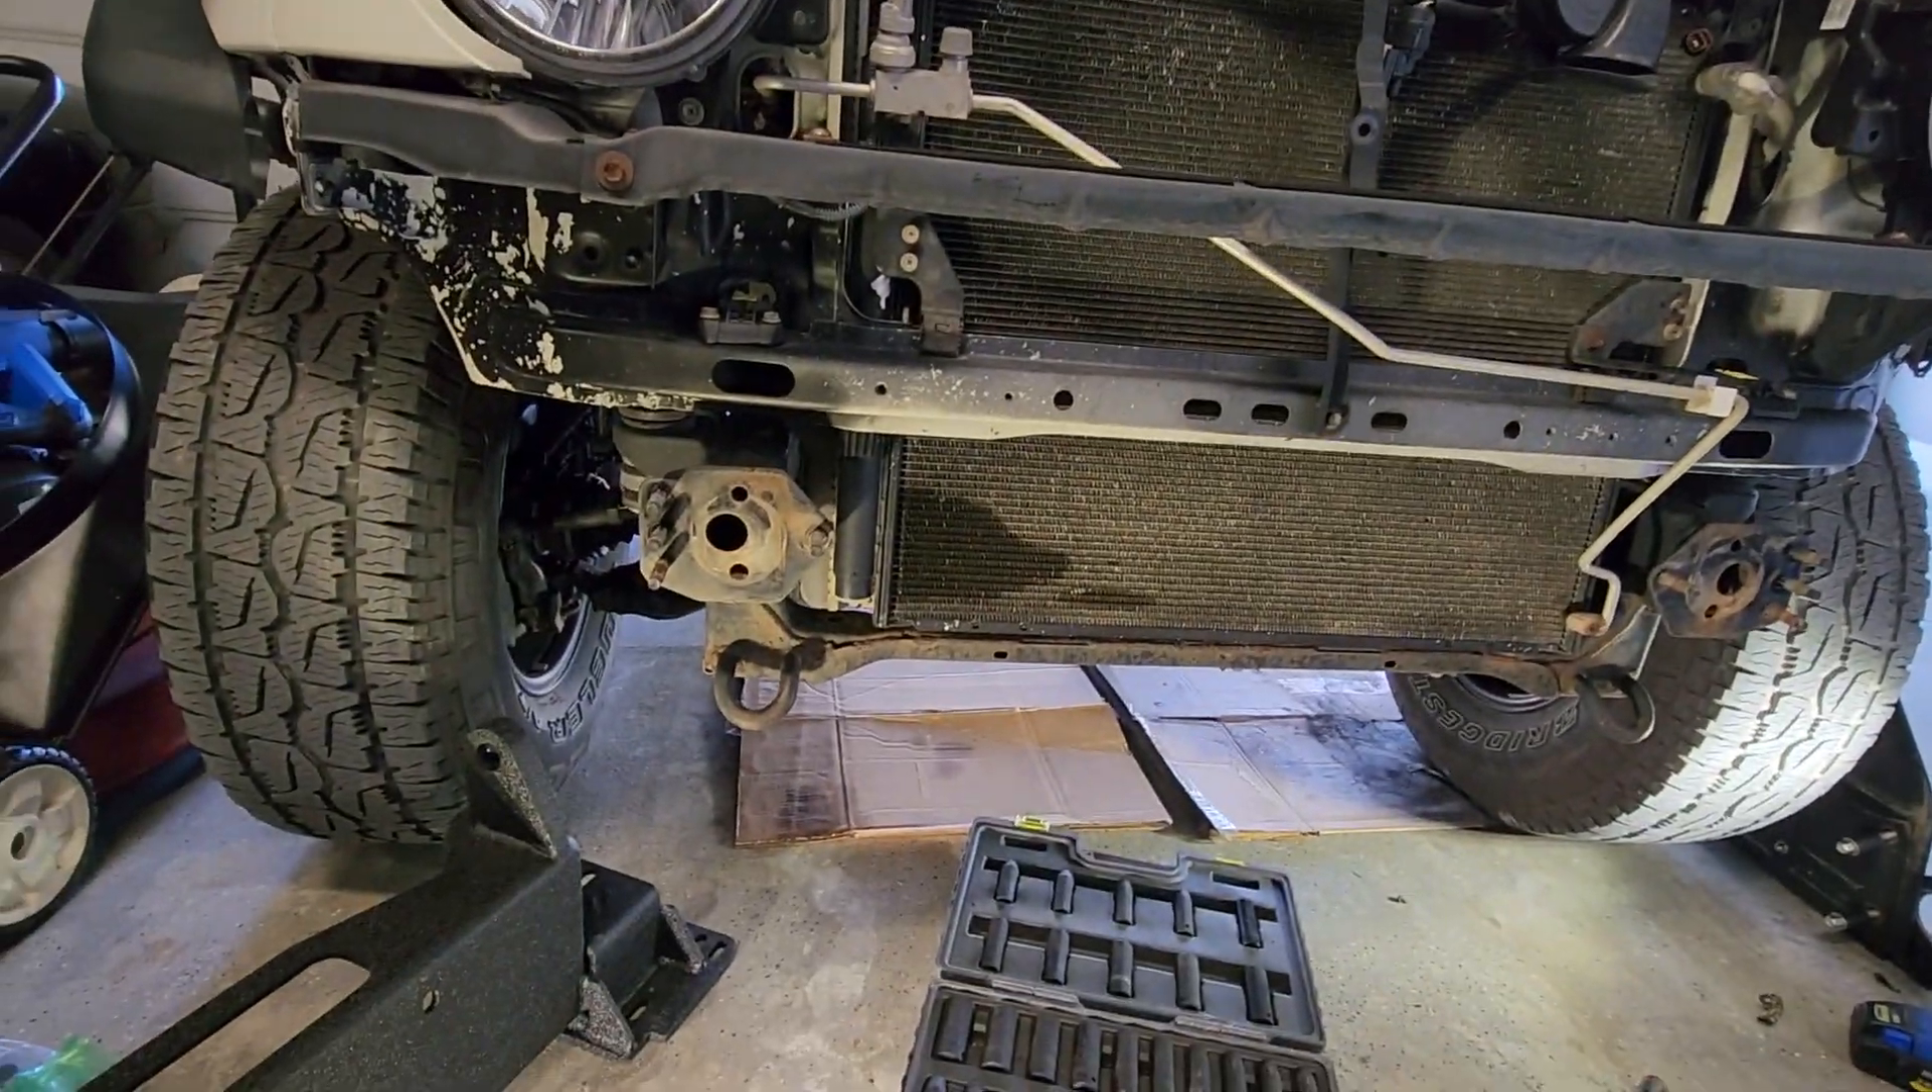Okay, so there it is so far, grill and old front bumper off.